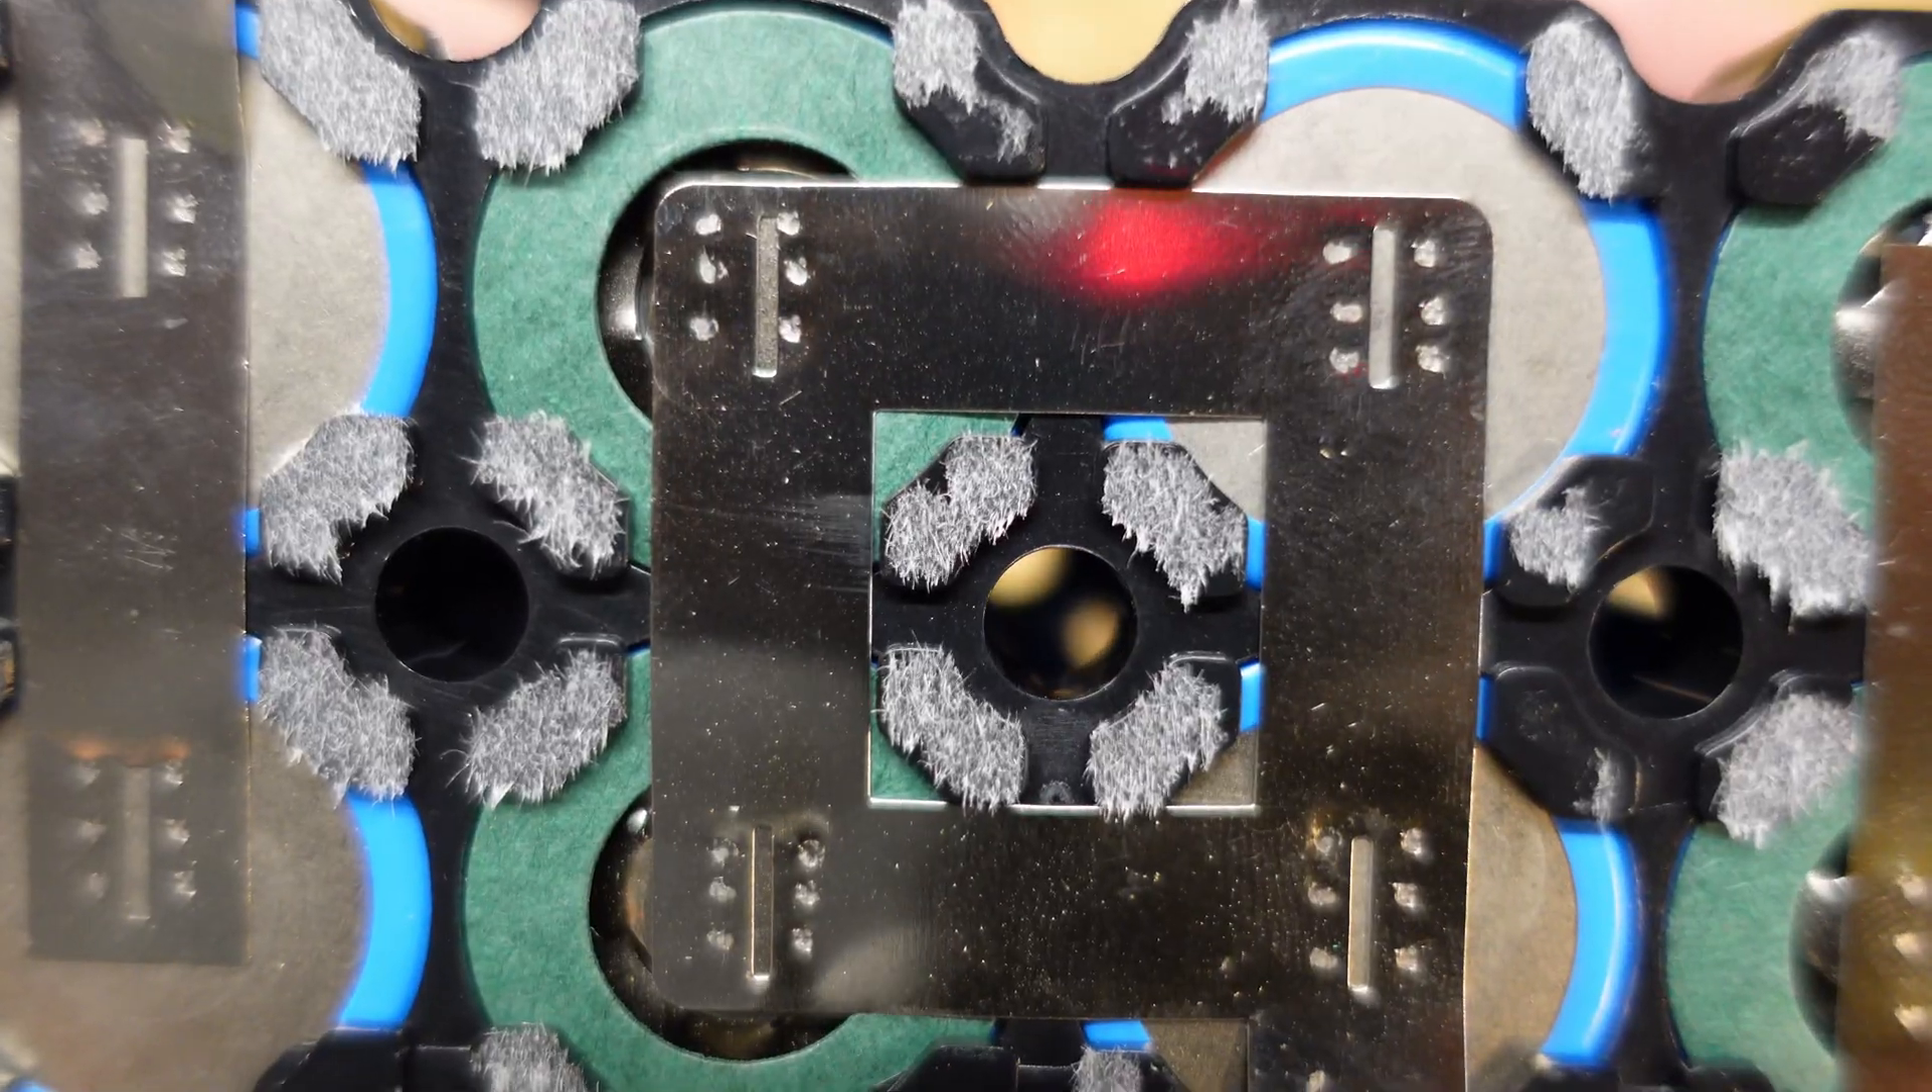I see each cell was hit three times for a total of six spot welds there.